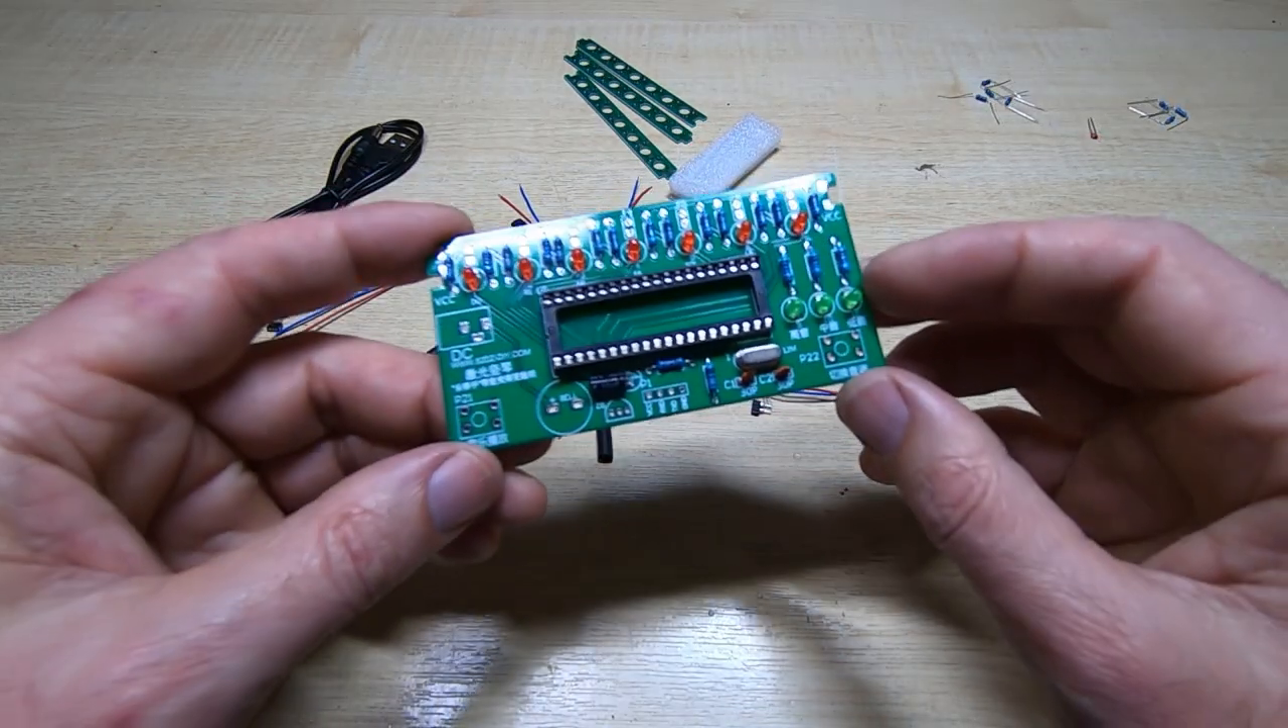Okay so that's all the LEDs fitted.